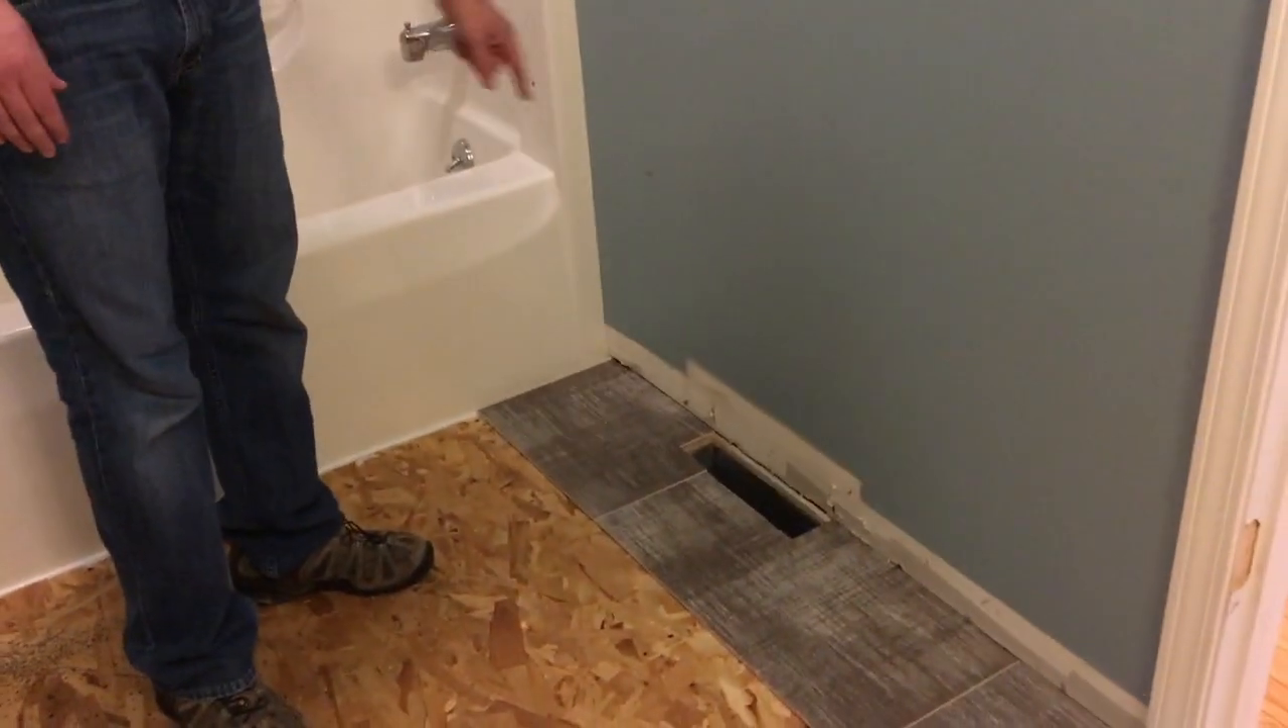So, uh, if you take a look at this, we've got our first row in place. I had to make a few cuts around that.